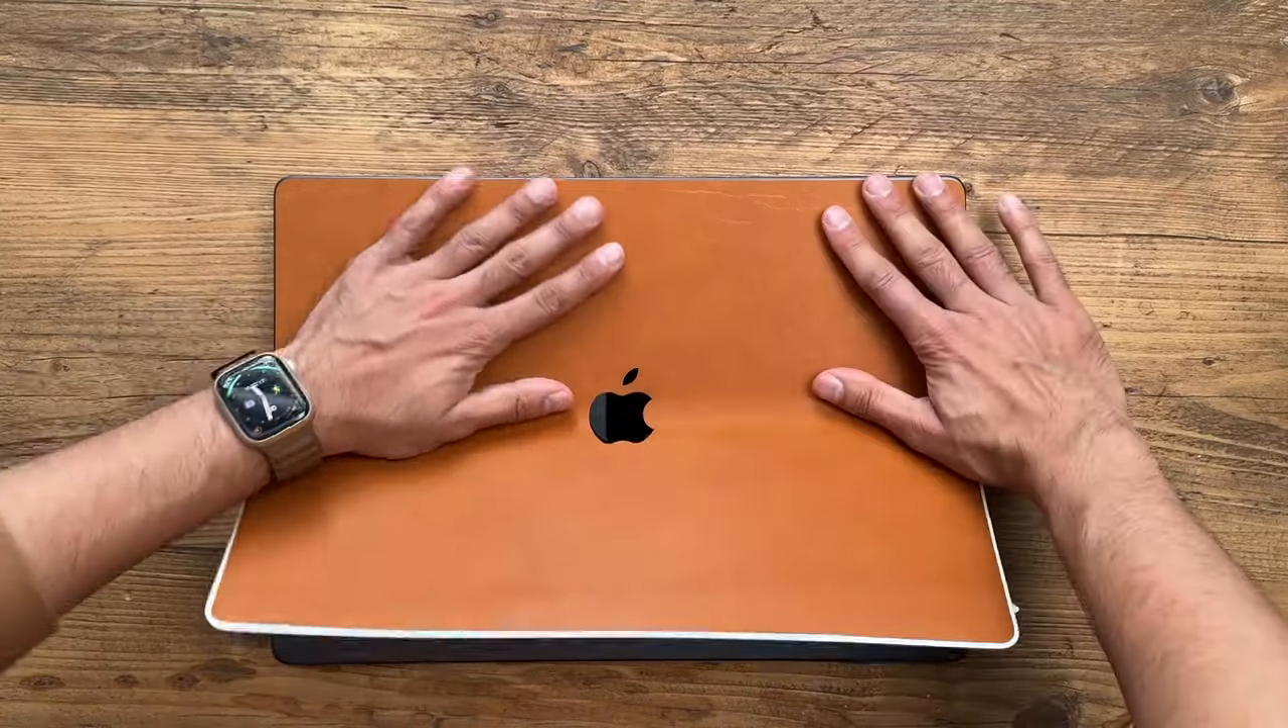The apple logo is perfectly aligned which is good.